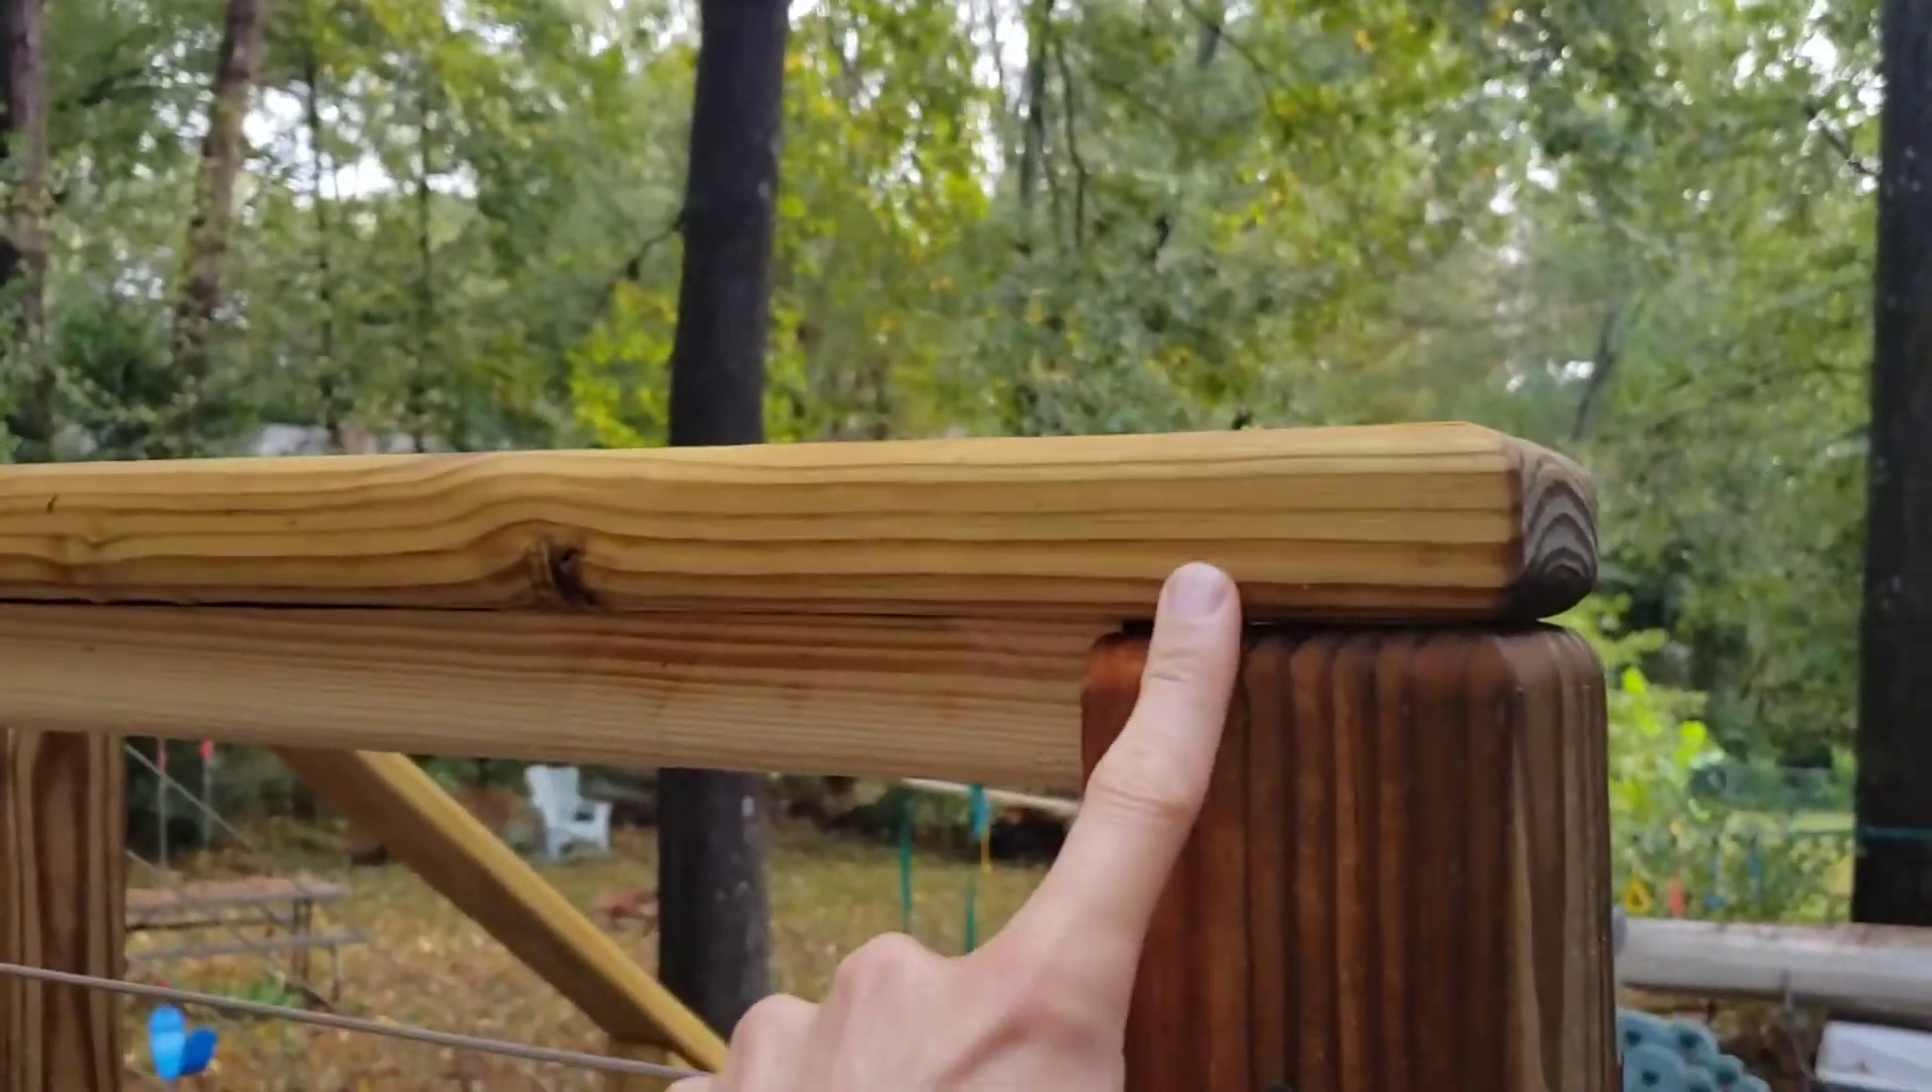The next thing that needs to be done, which has already been done here, is to put a bar underneath that goes in between the posts.